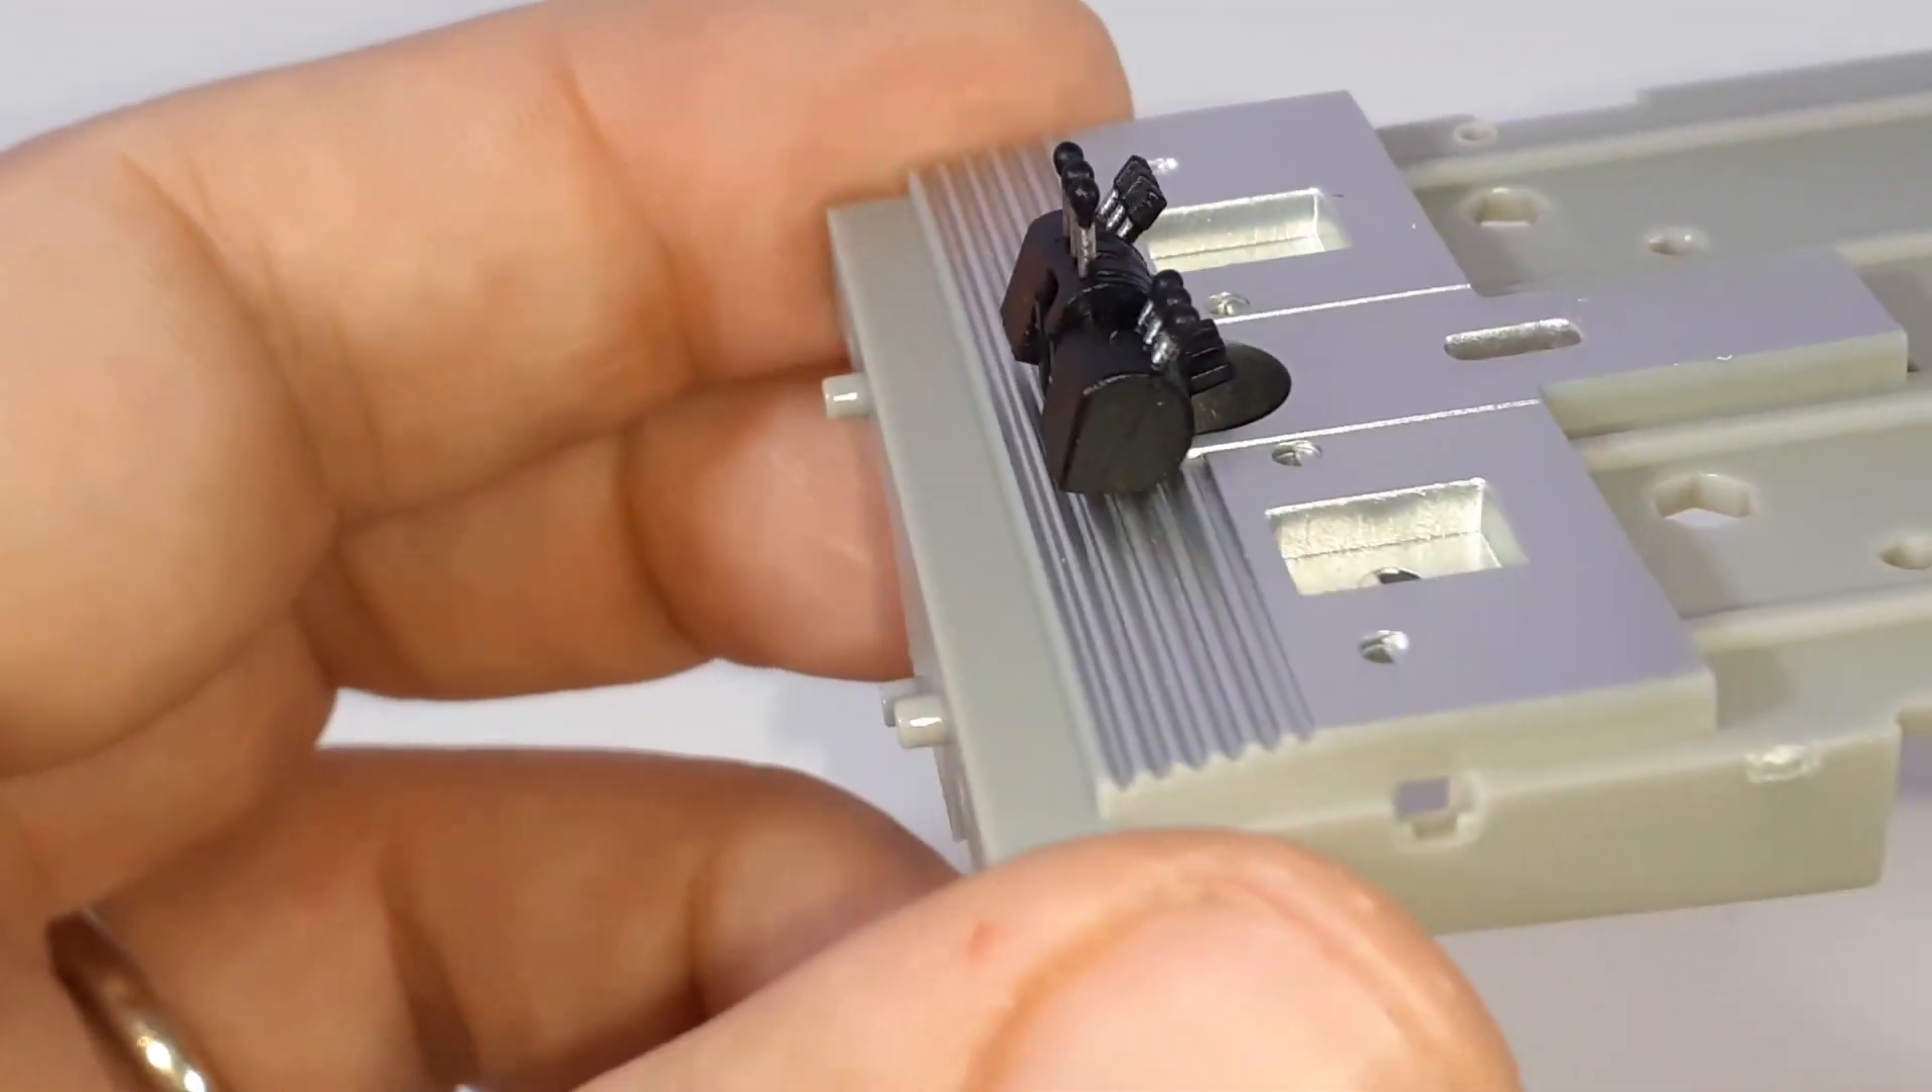Ed ecco come si presenta il sistema delle manette assemblate sulla pavimentazione della cabina di pilotaggio.